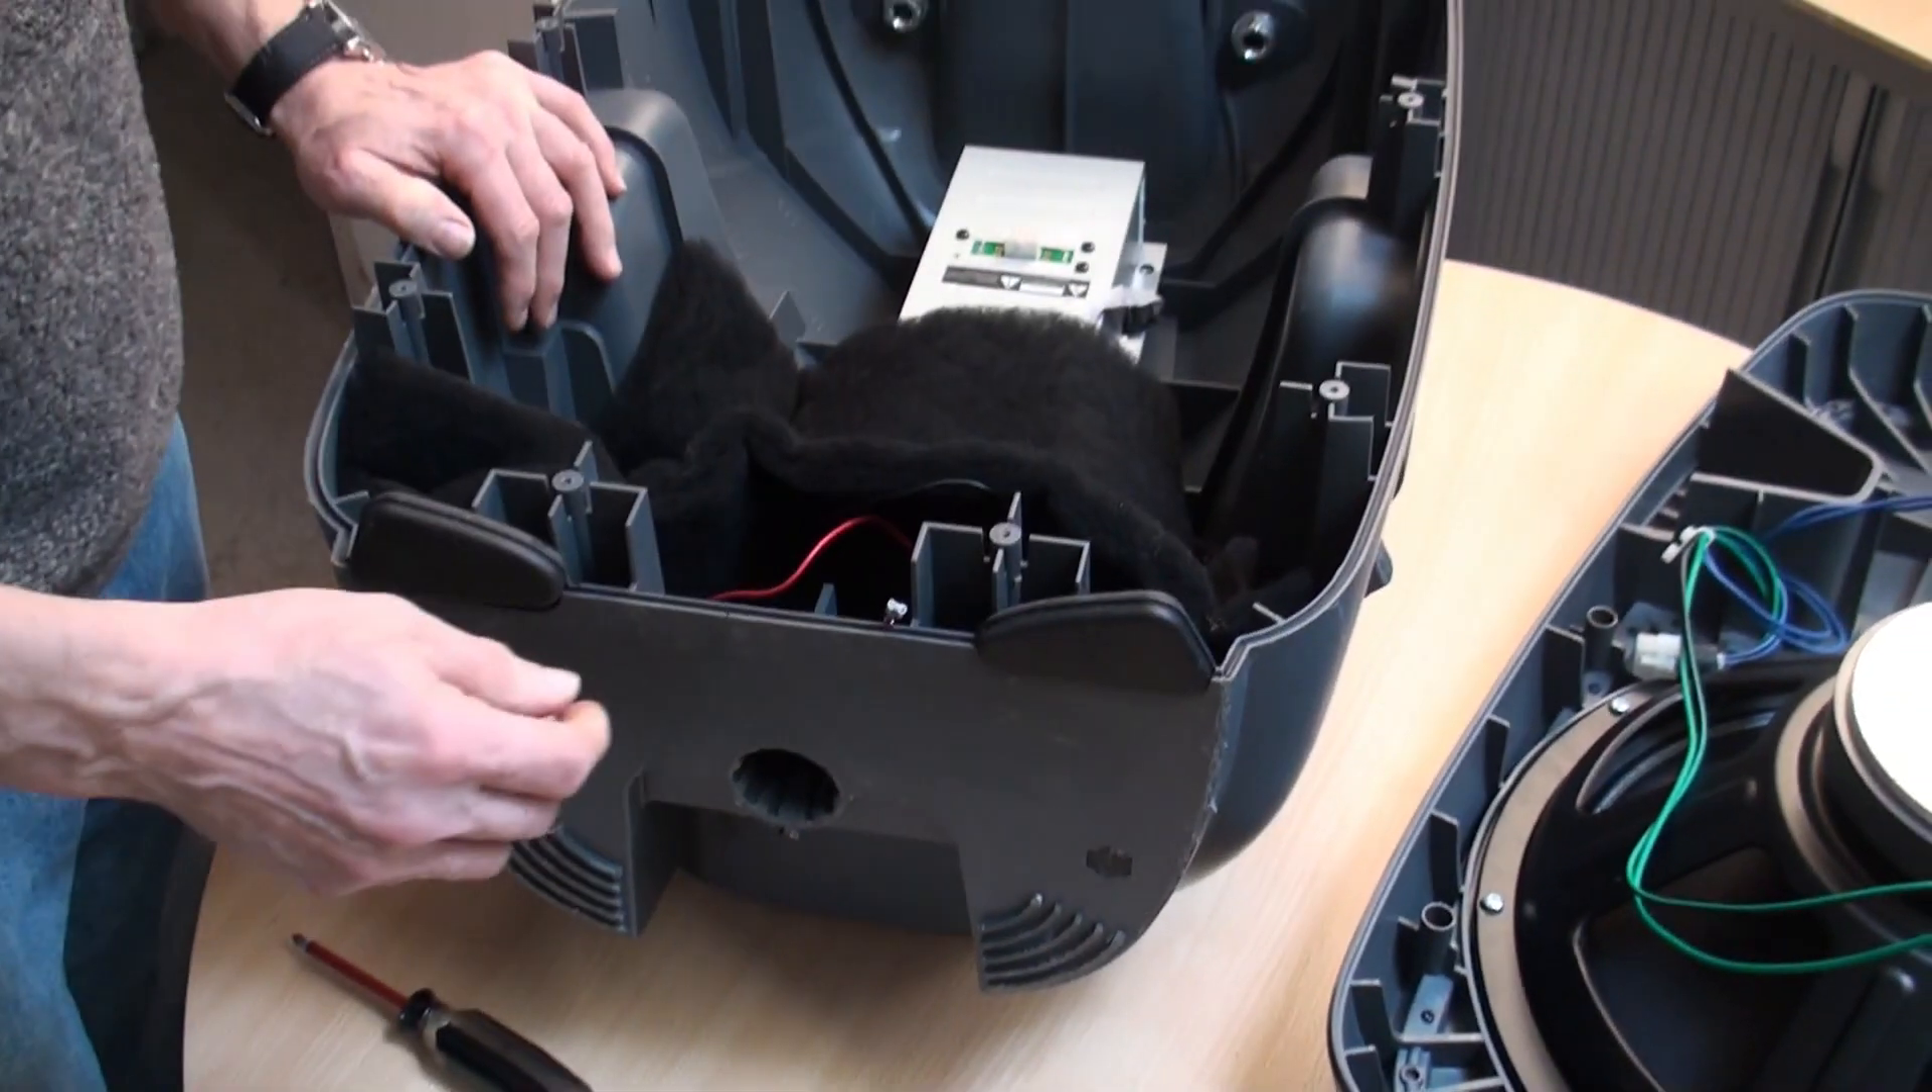OK, so the speaker's now lying on its back, so you can see we've removed the drive units and the front panel.